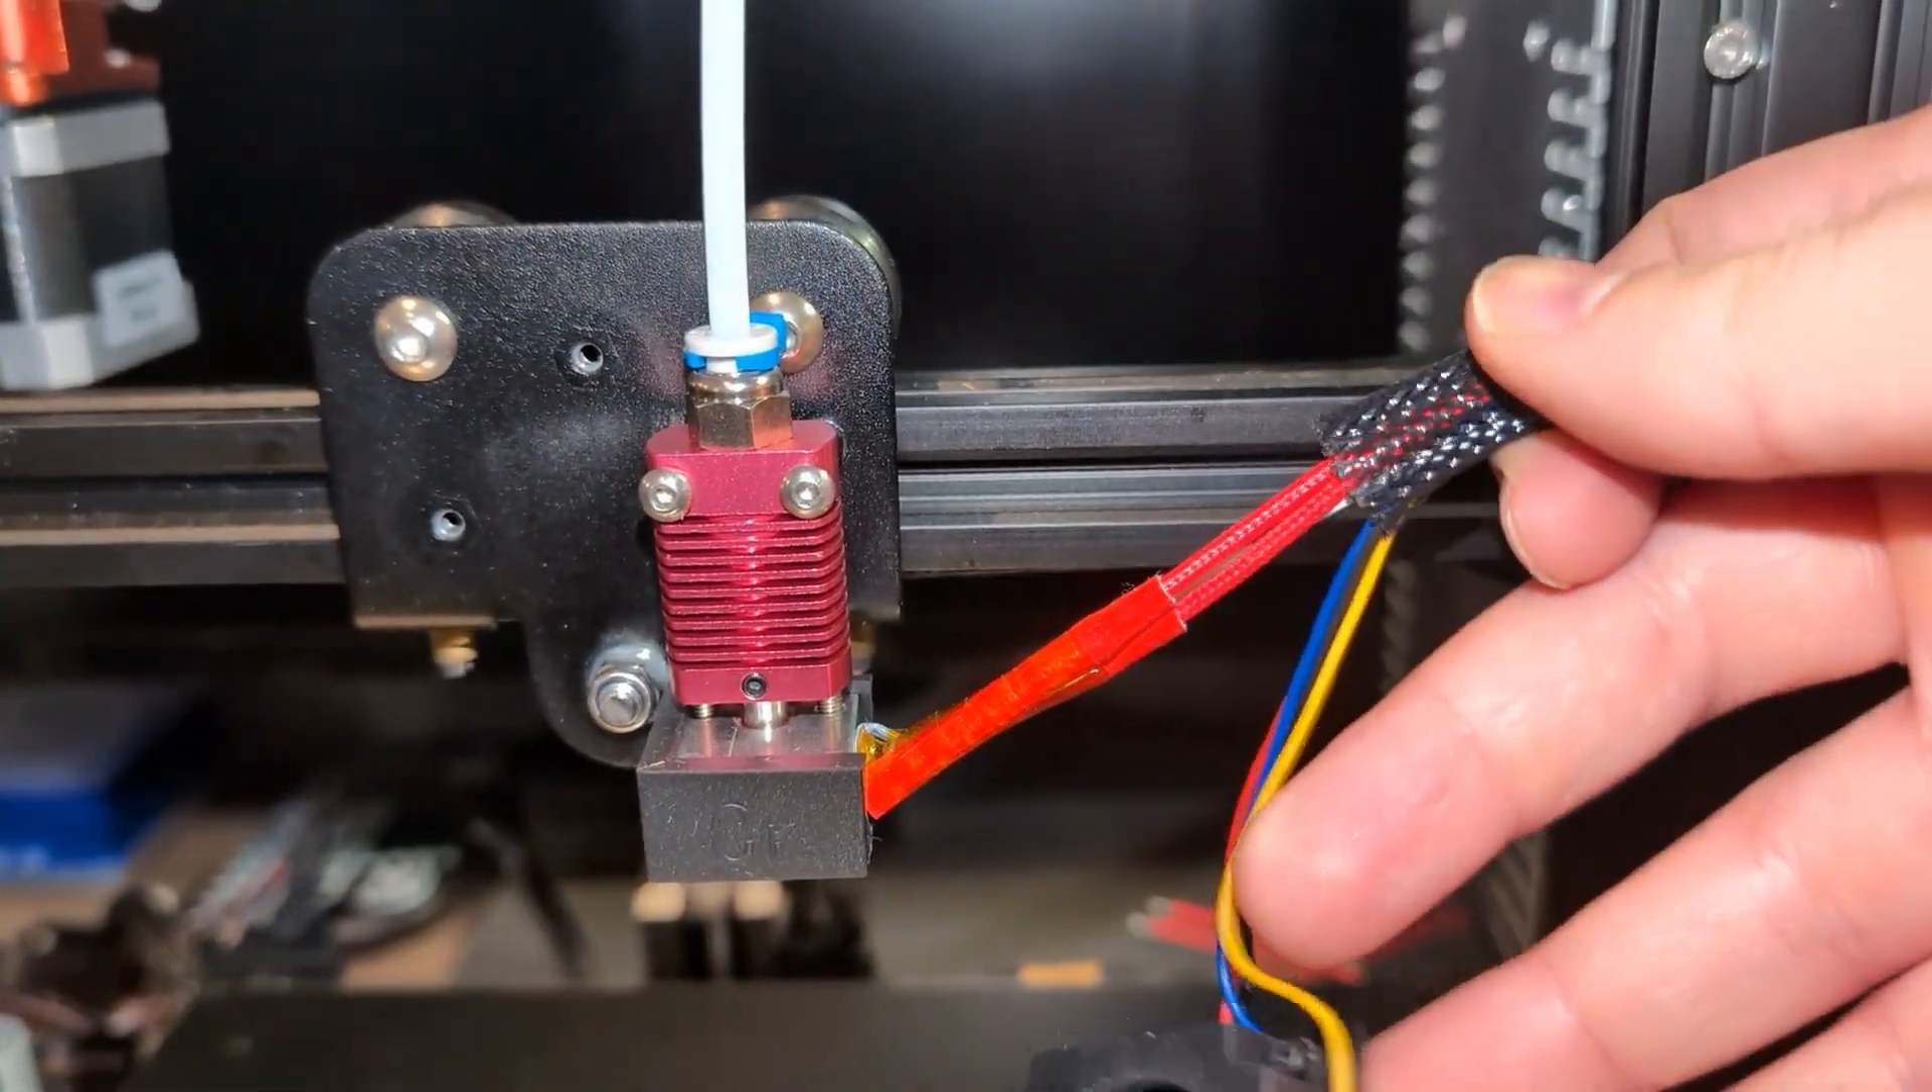I just finished putting on the sleeve and I mounted the hot end on the rail.